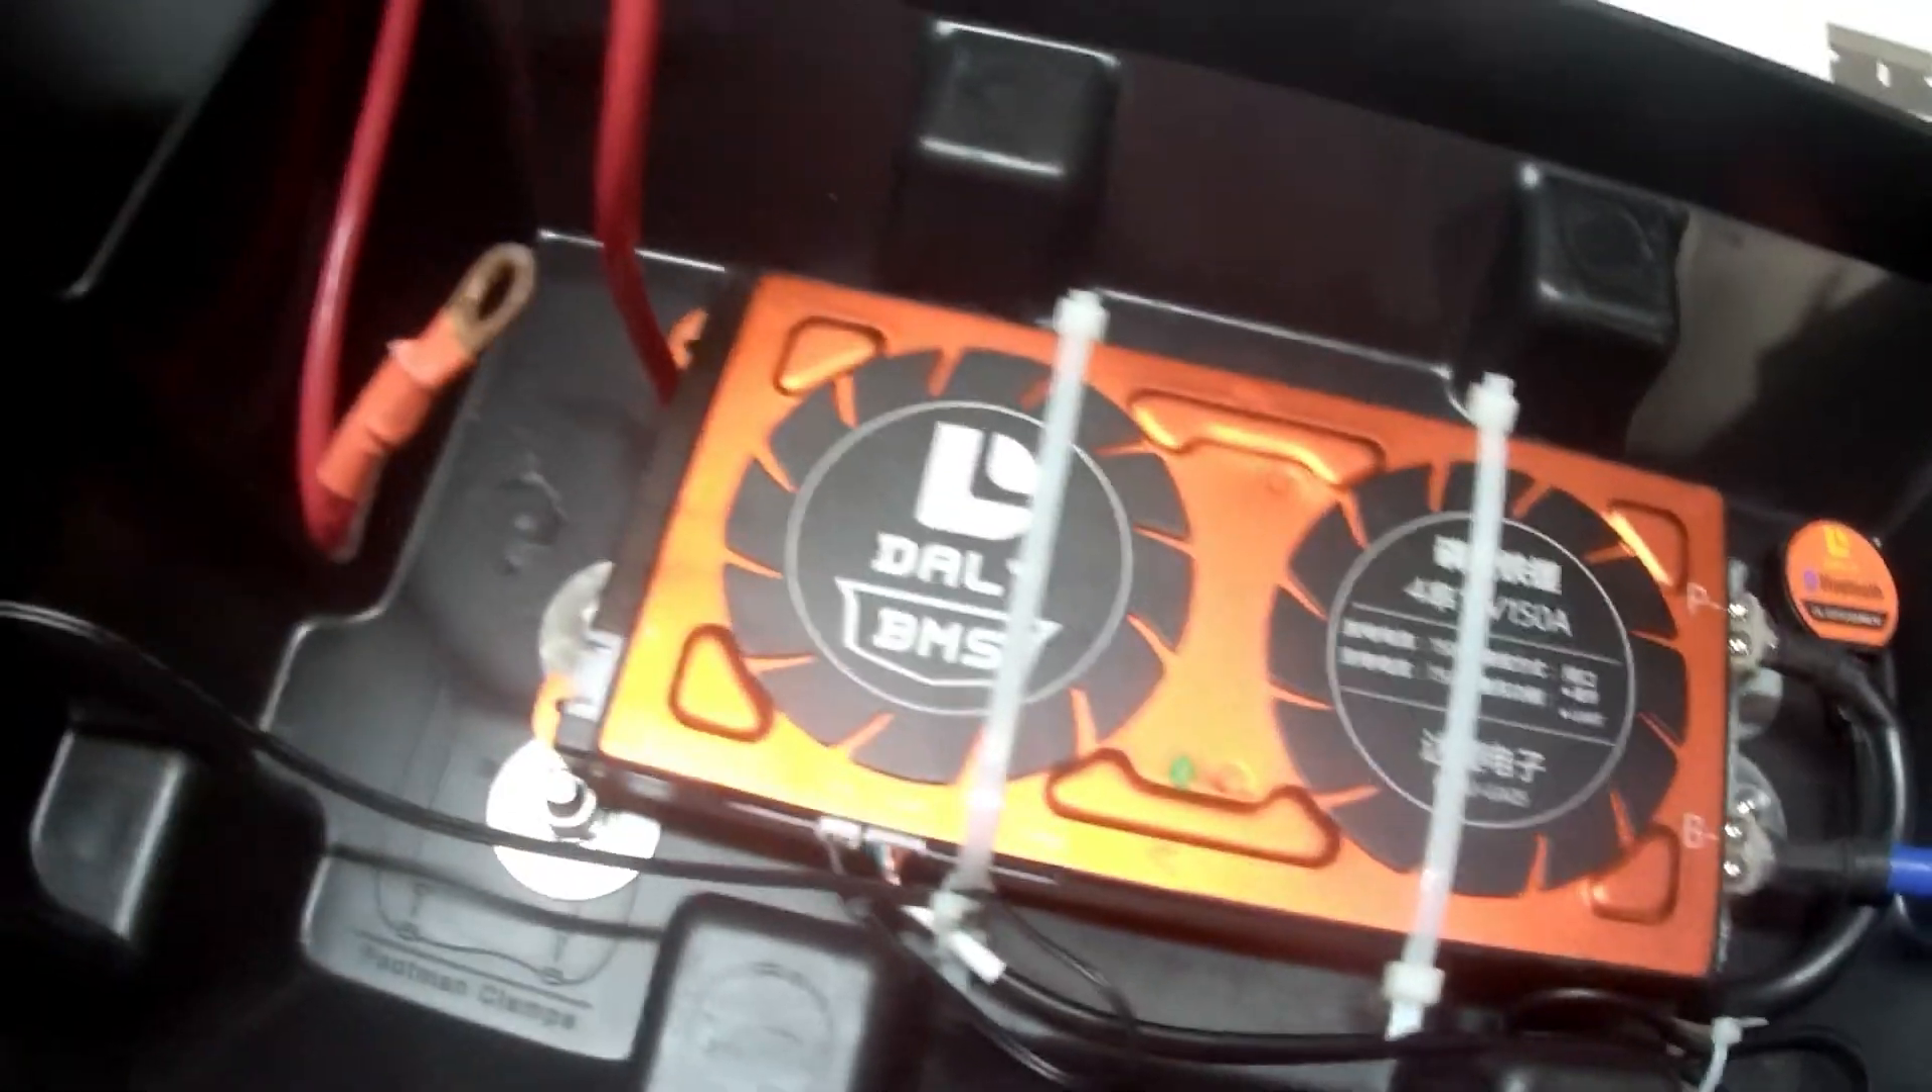And you can see I have a positive wire coming in that will ultimately attach to the positive on the battery.